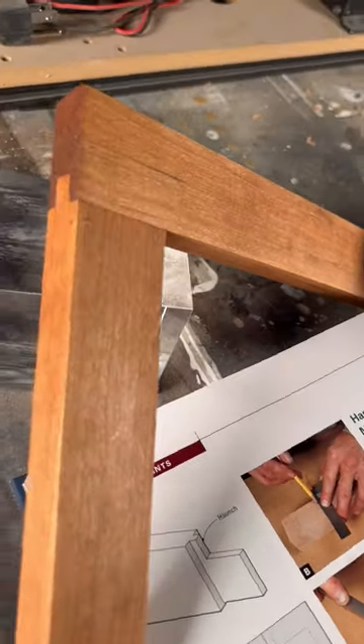I glued up the joint, sanded it down, put some finish on it, and here's the finished product.